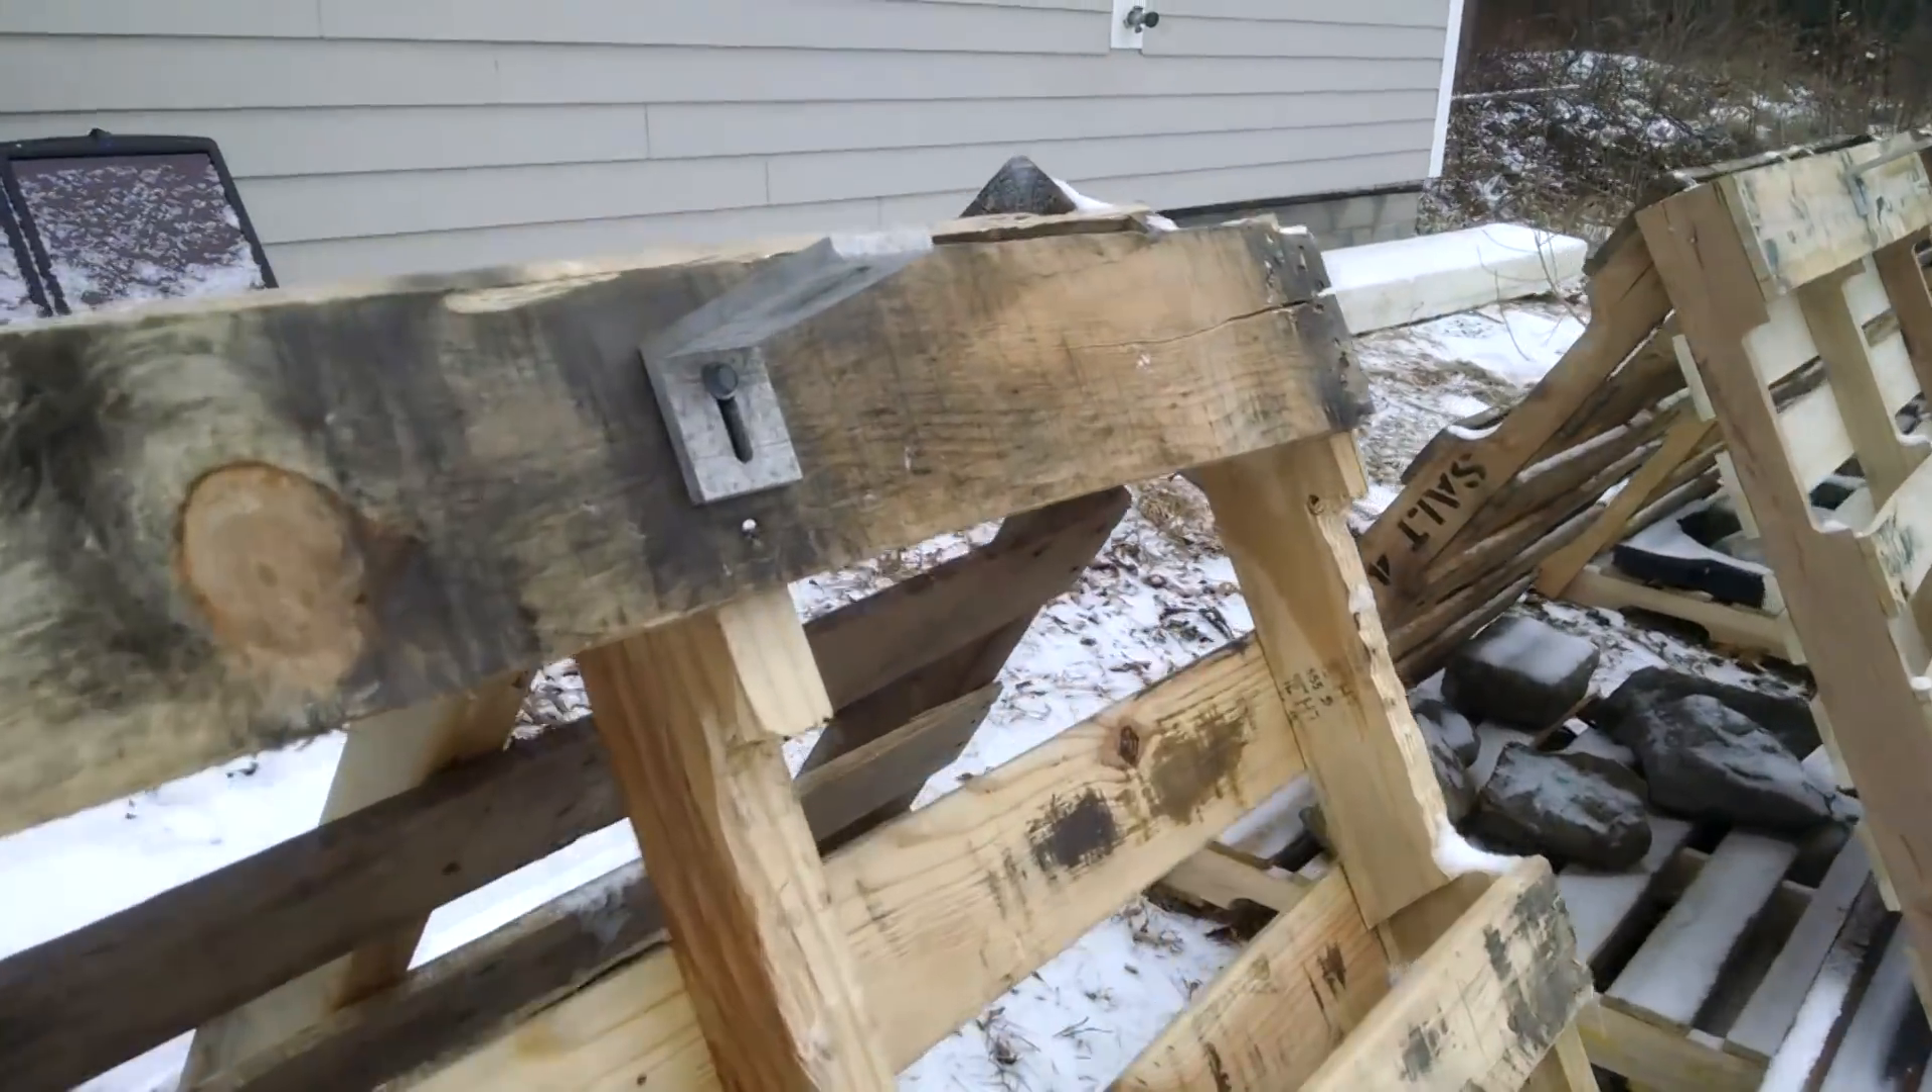I got the L -feet screwed on using two and a quarter inch lag screws.